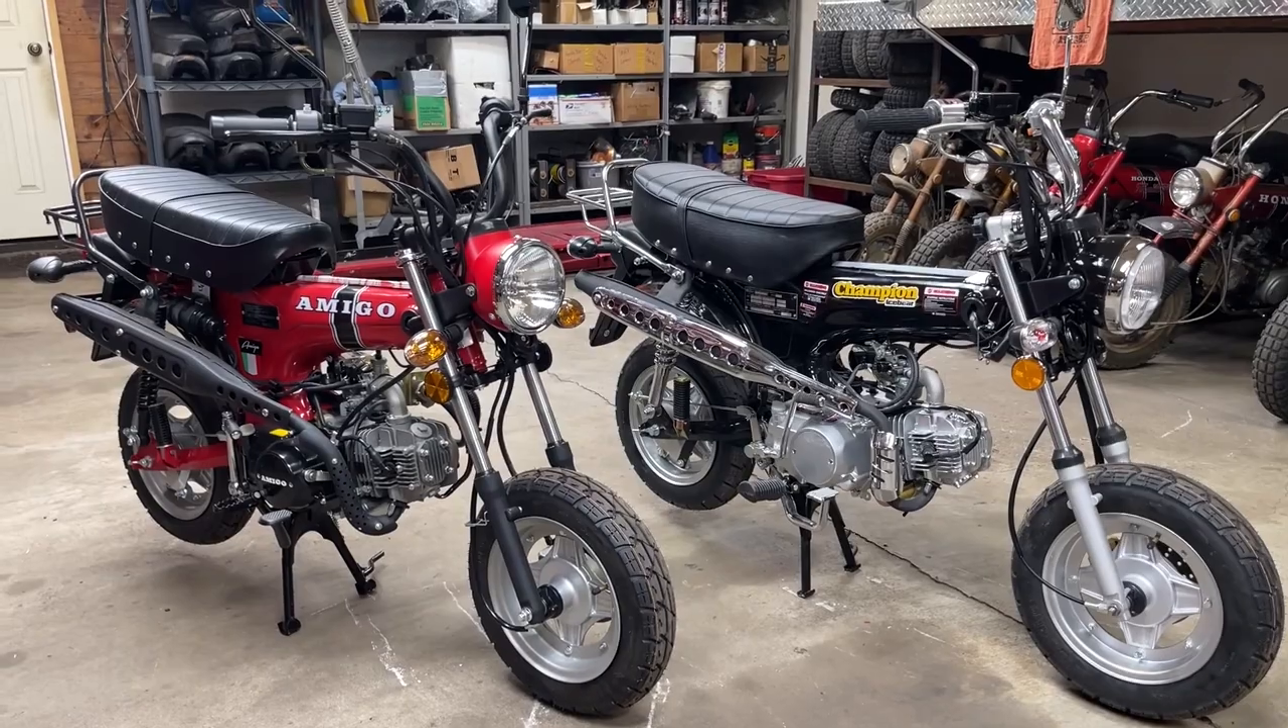We got them uncrated, mostly put together. As you can see, I don't have the front fender on either one of the bikes.